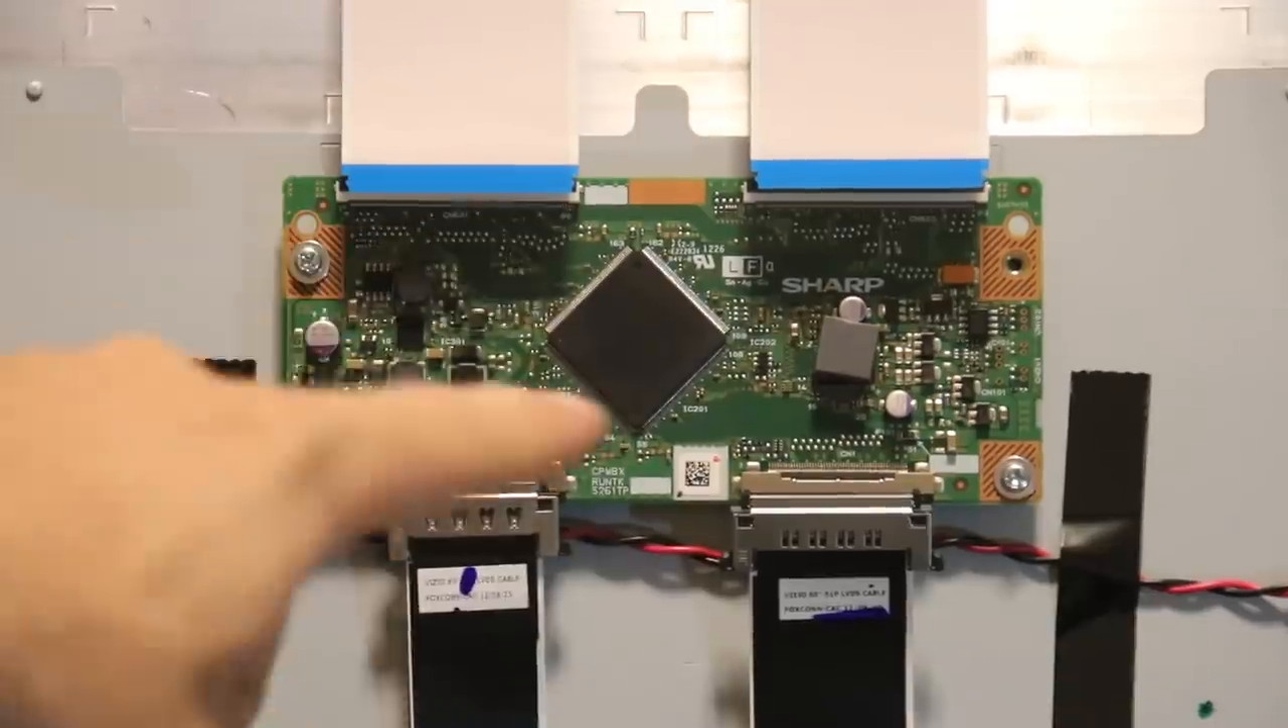I got the board in there with two screws. One here and there.